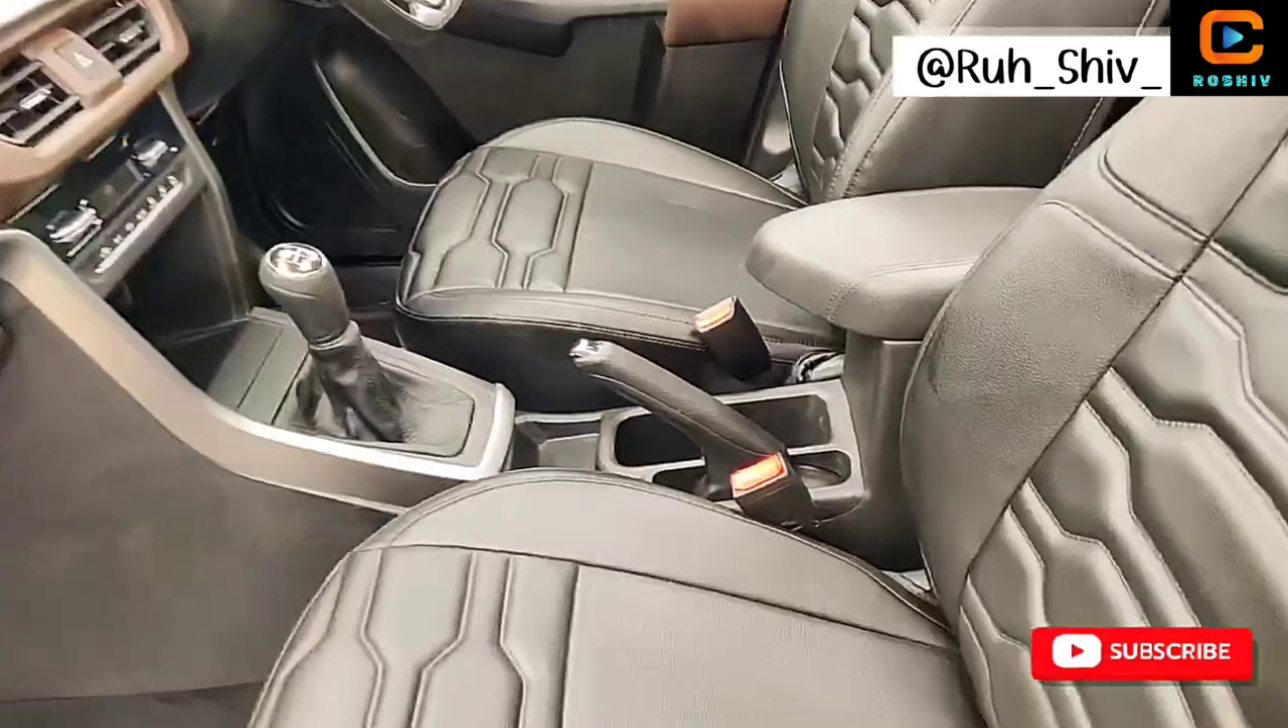हमारी आम्रेस्ट इंस्टॉल हो चुकी है।